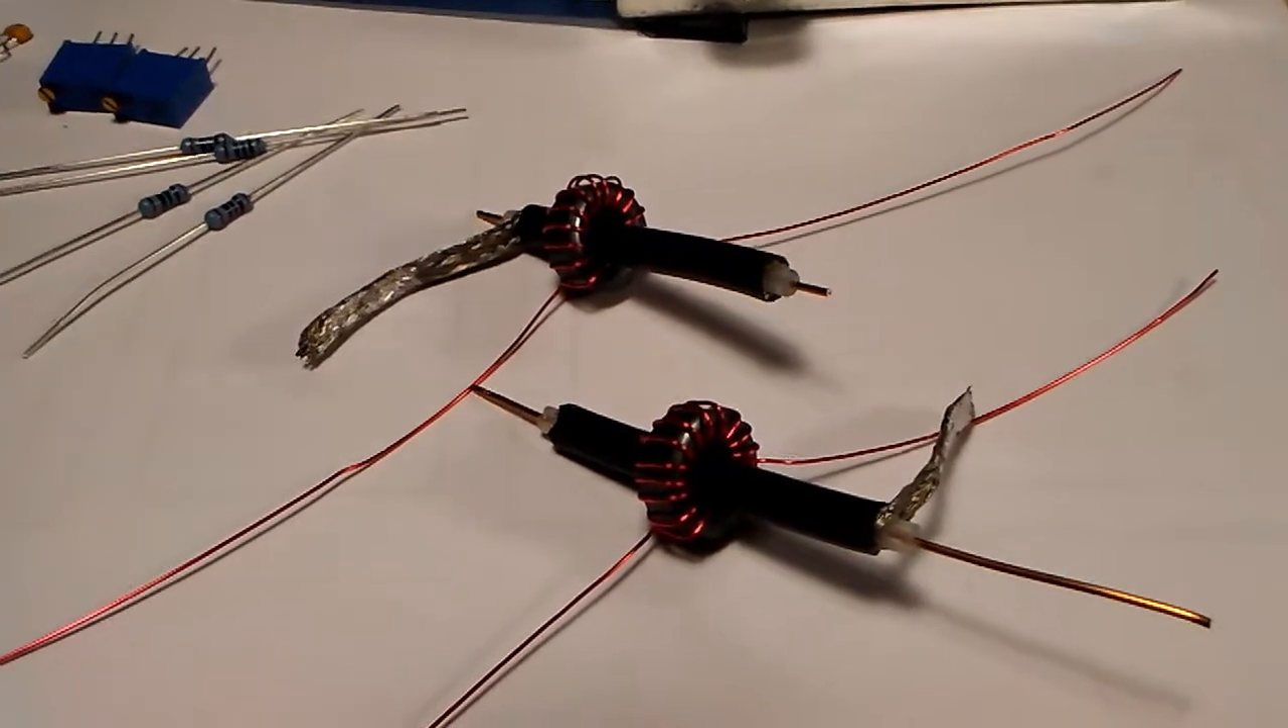Okay, I've got the two transformers wound and the coax cables made up for each side of the bridge.